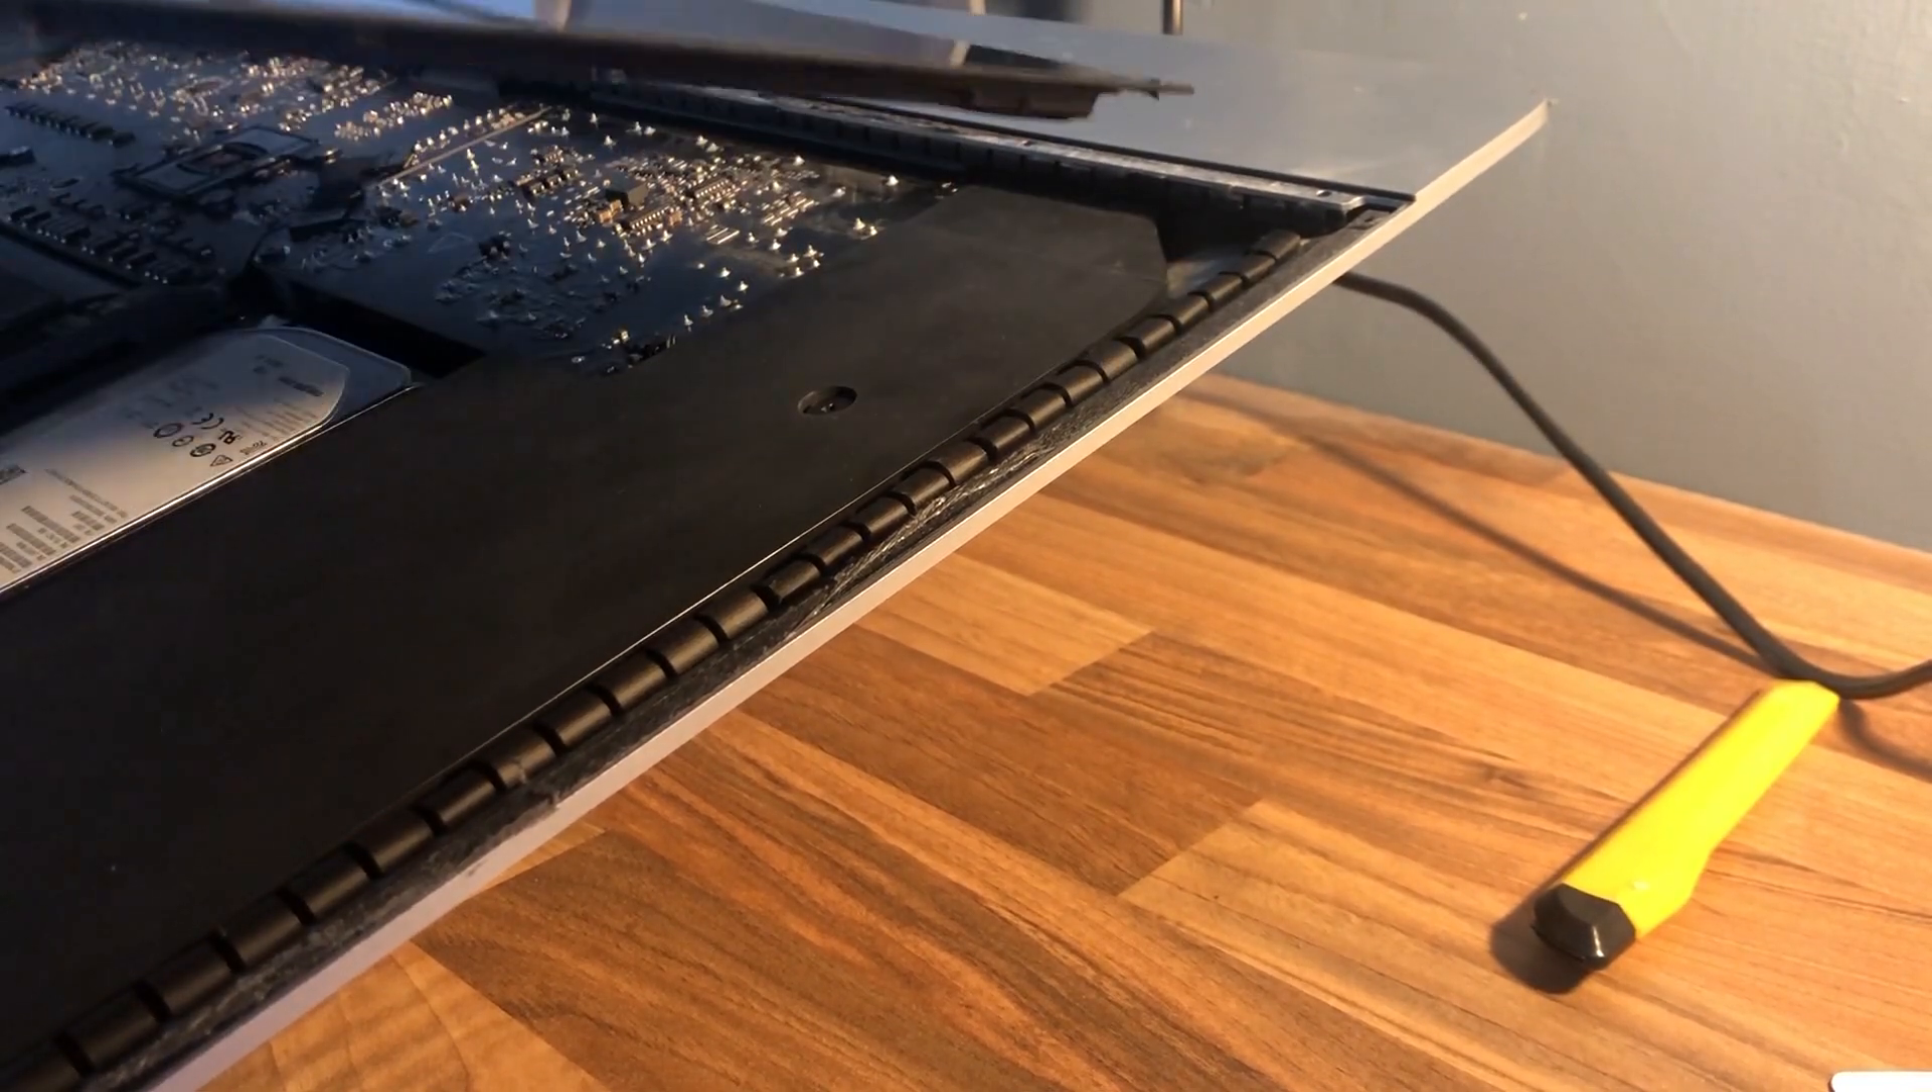I slowly managed to remove the screen away from the iMac.